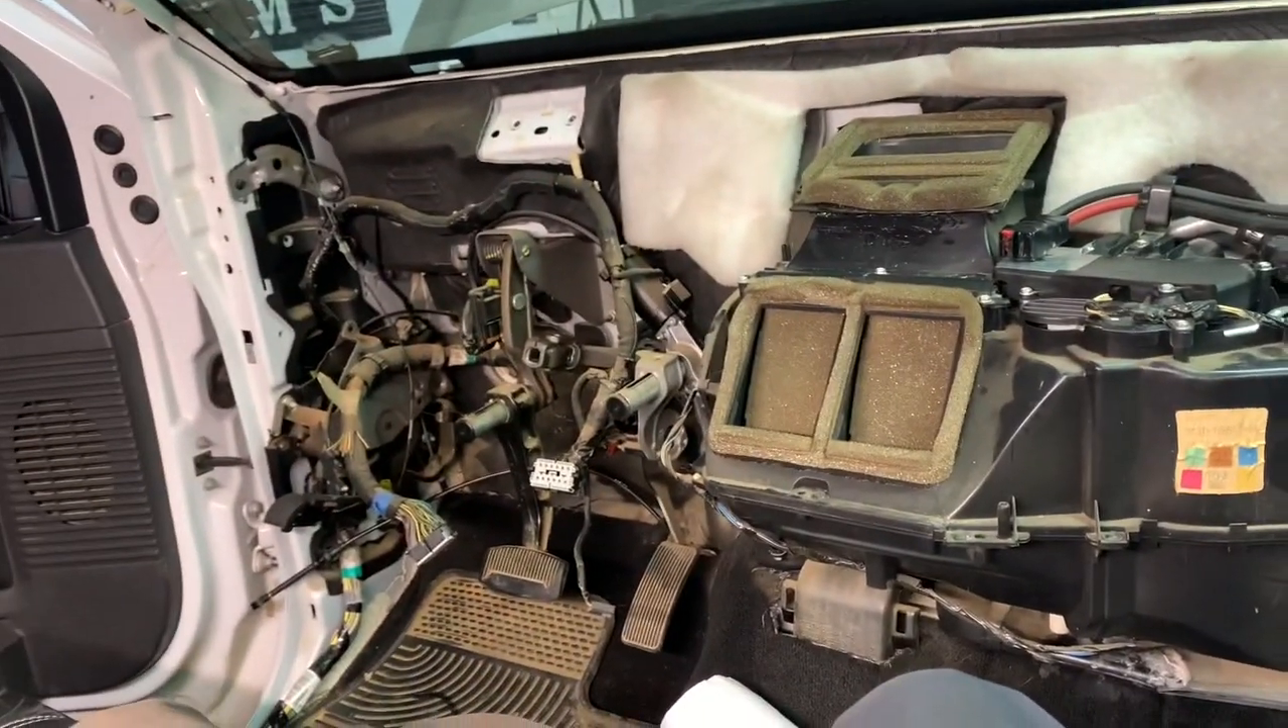We are all back together on the HVAC box.